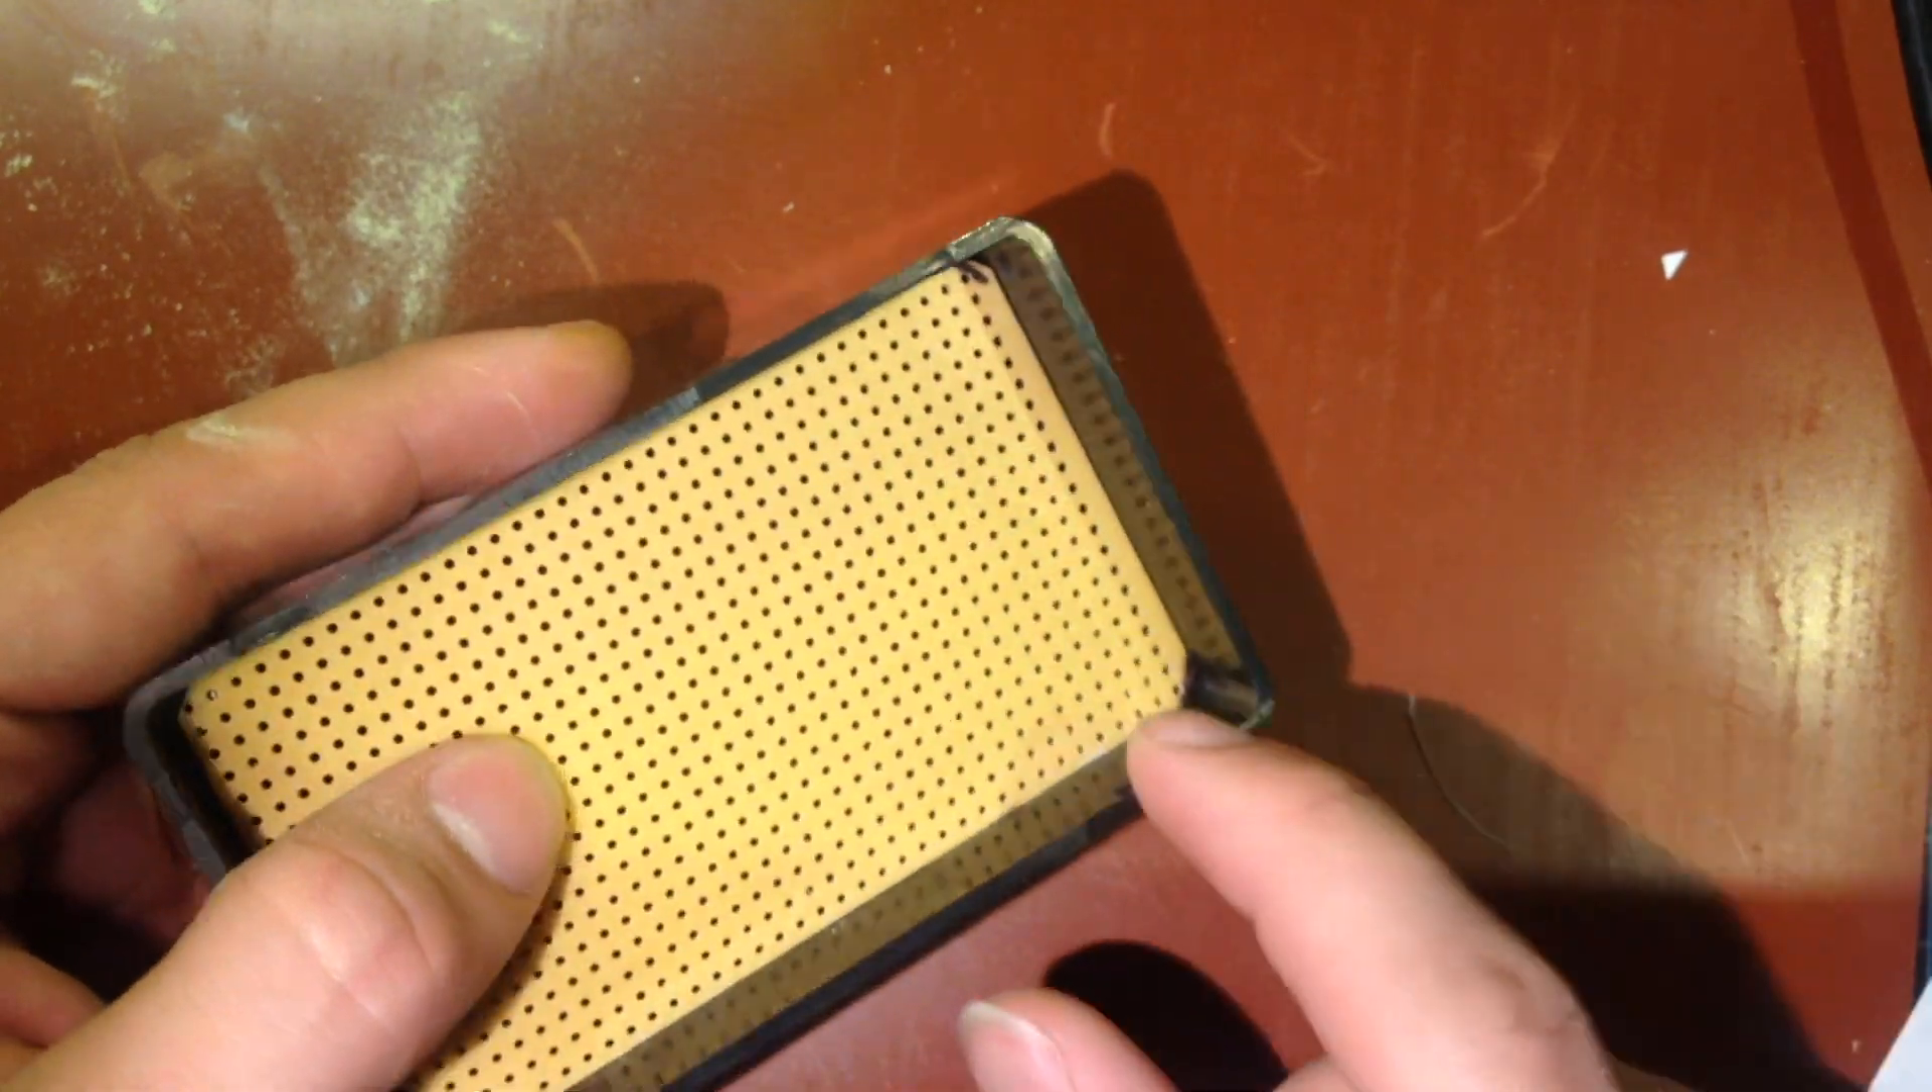I'll mark the spots where the holes go, and then I'll use that to transfer that onto some perfboard like this. All right. So I cut and used a file to get this to the right size, and it seems to fit pretty well.